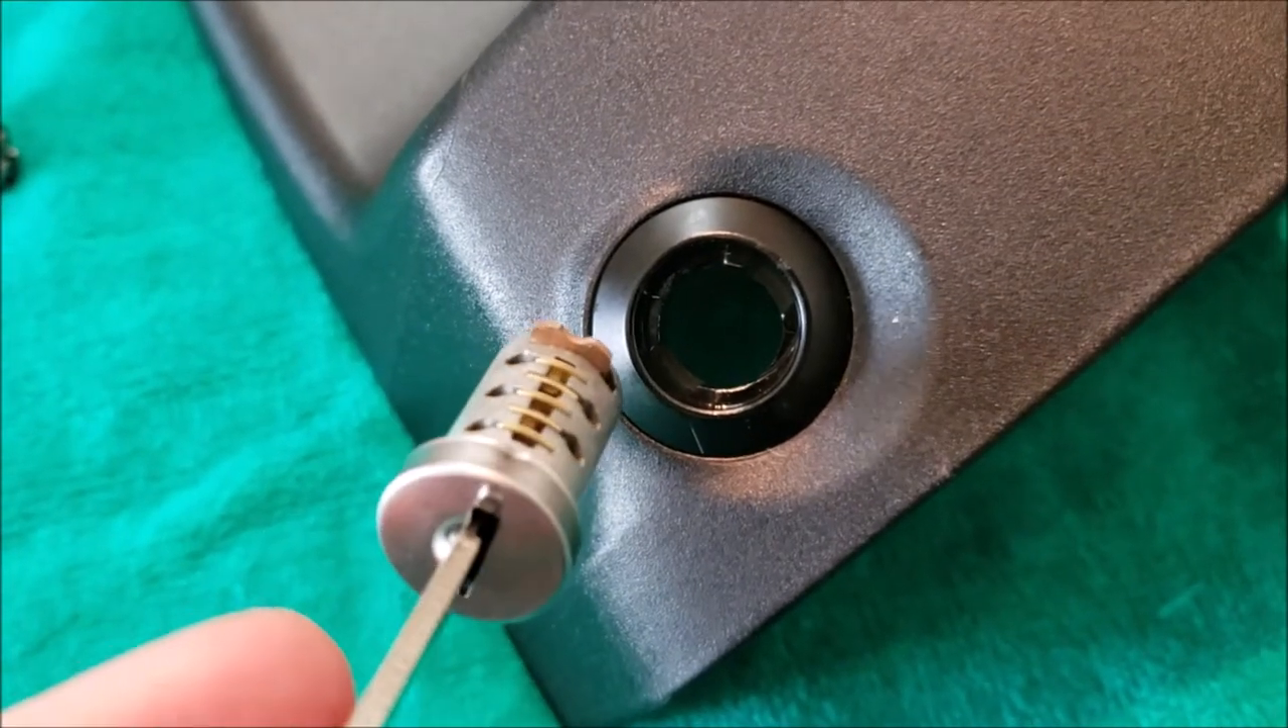All right, and we have the lock cylinder out.